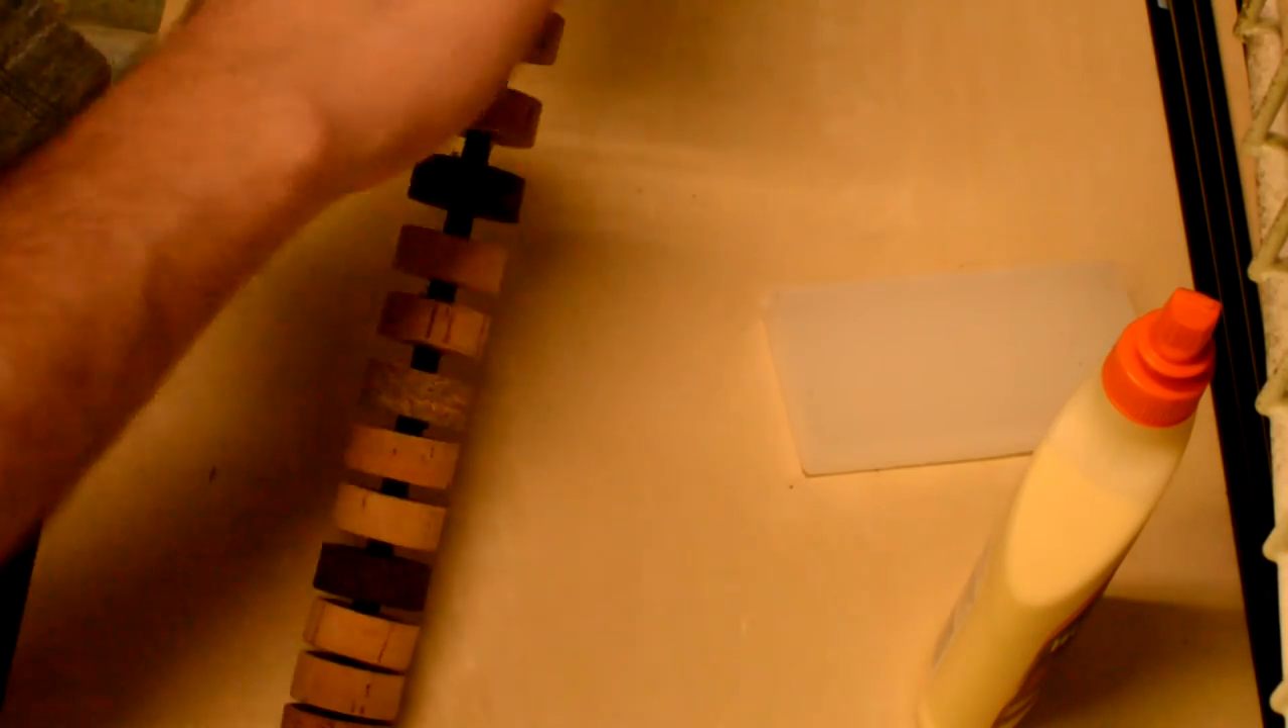Okay i have all my cork on my 5 16th rod here.